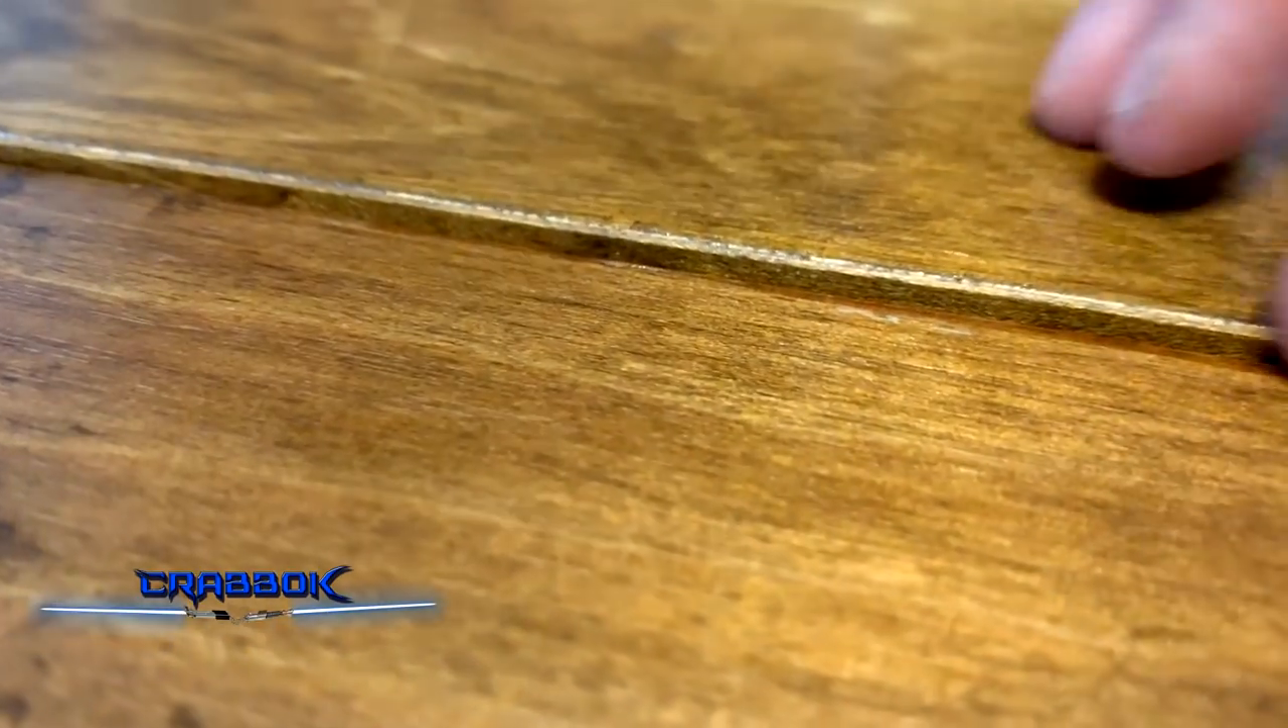Um, and again, with the dining room covers, um, I have this one upside down, but the, uh, these table slats here aren't exactly flat either. As you can see, um, they're not exactly flush.